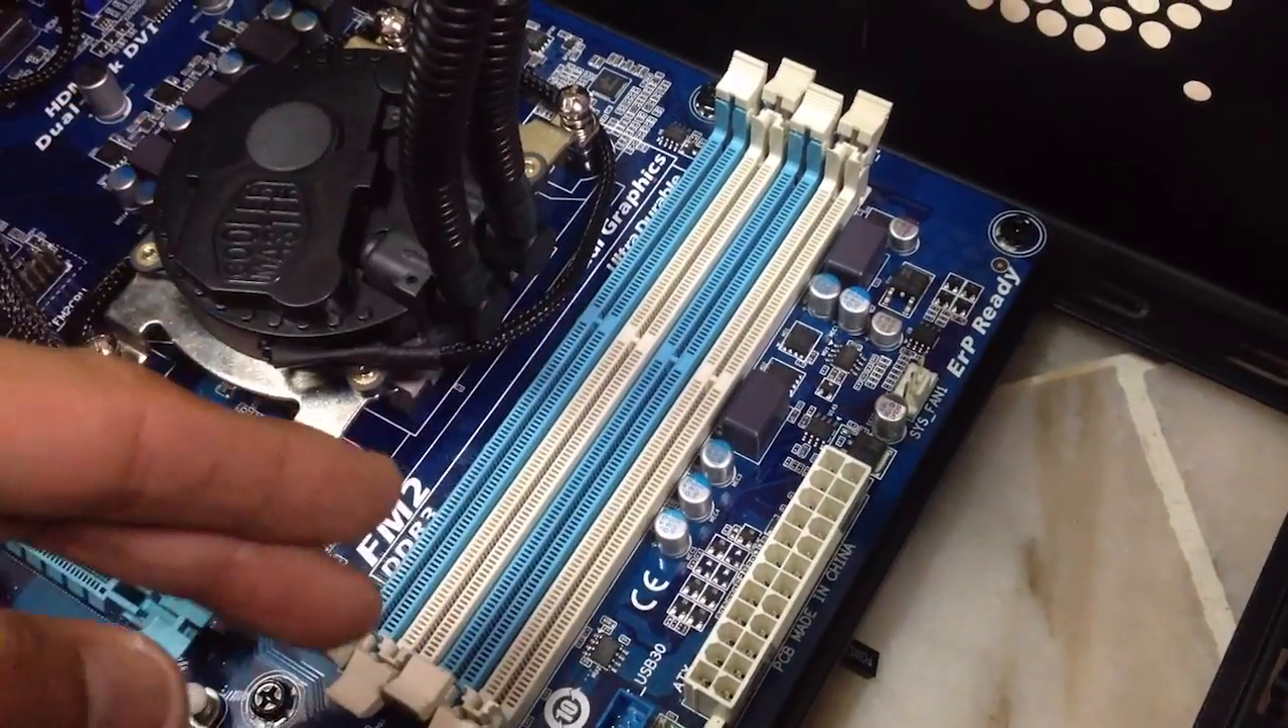Now I've already installed the CPU cooler.